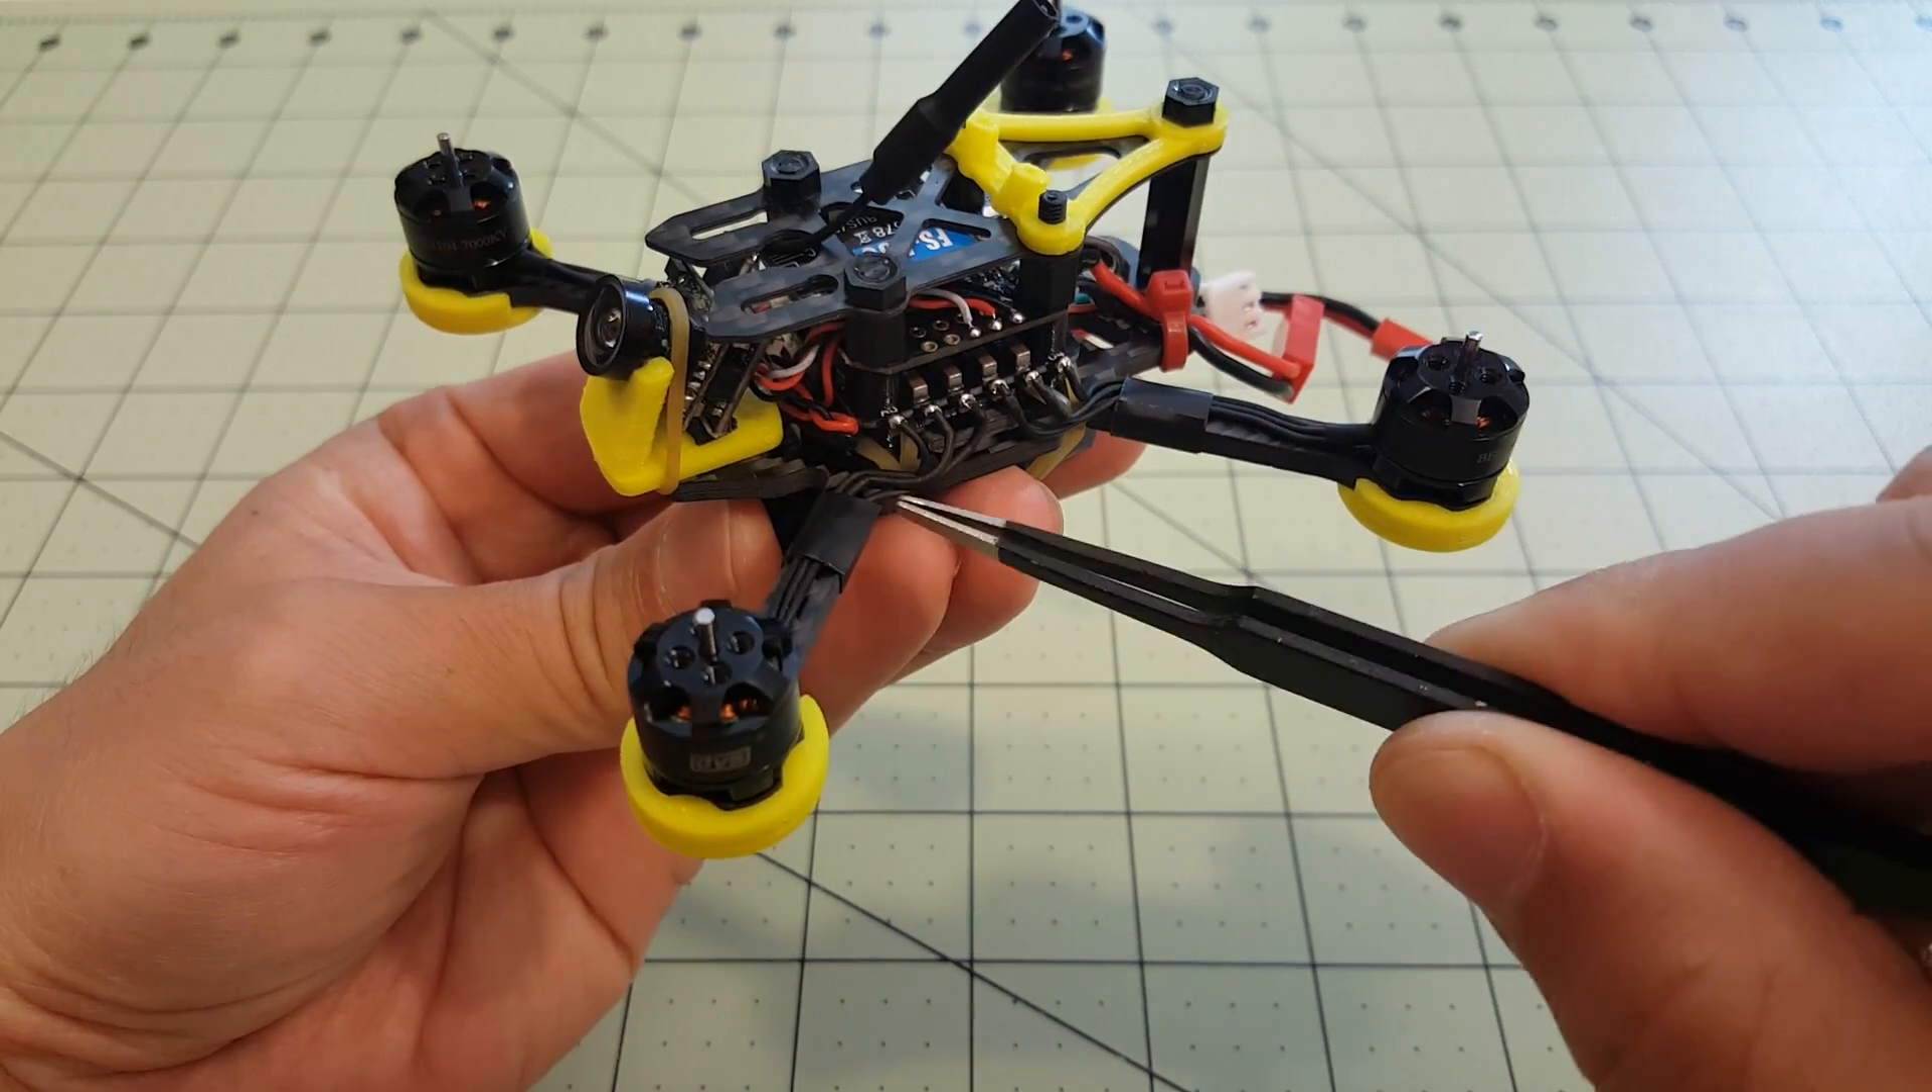Okay guys so here it is pretty much all done I just have to put the props on.